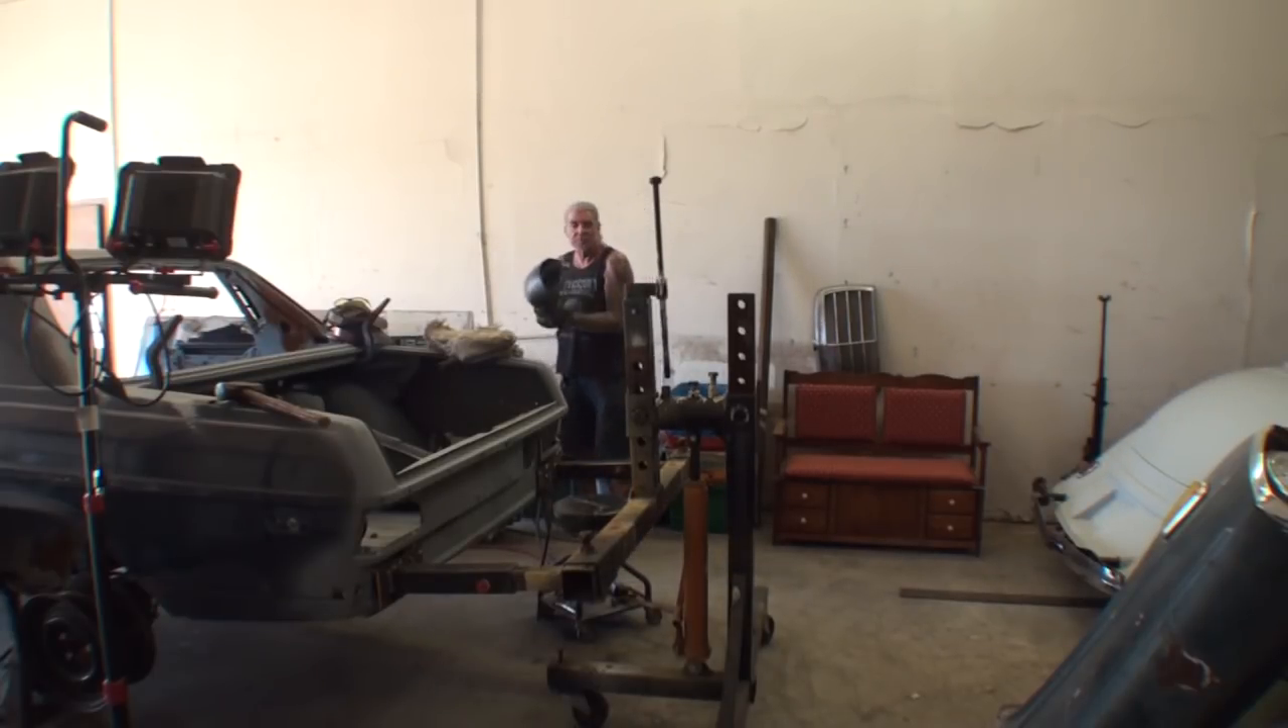All right, so what we've done, we have just went ahead and hooked the back half of our rotisserie to the car.